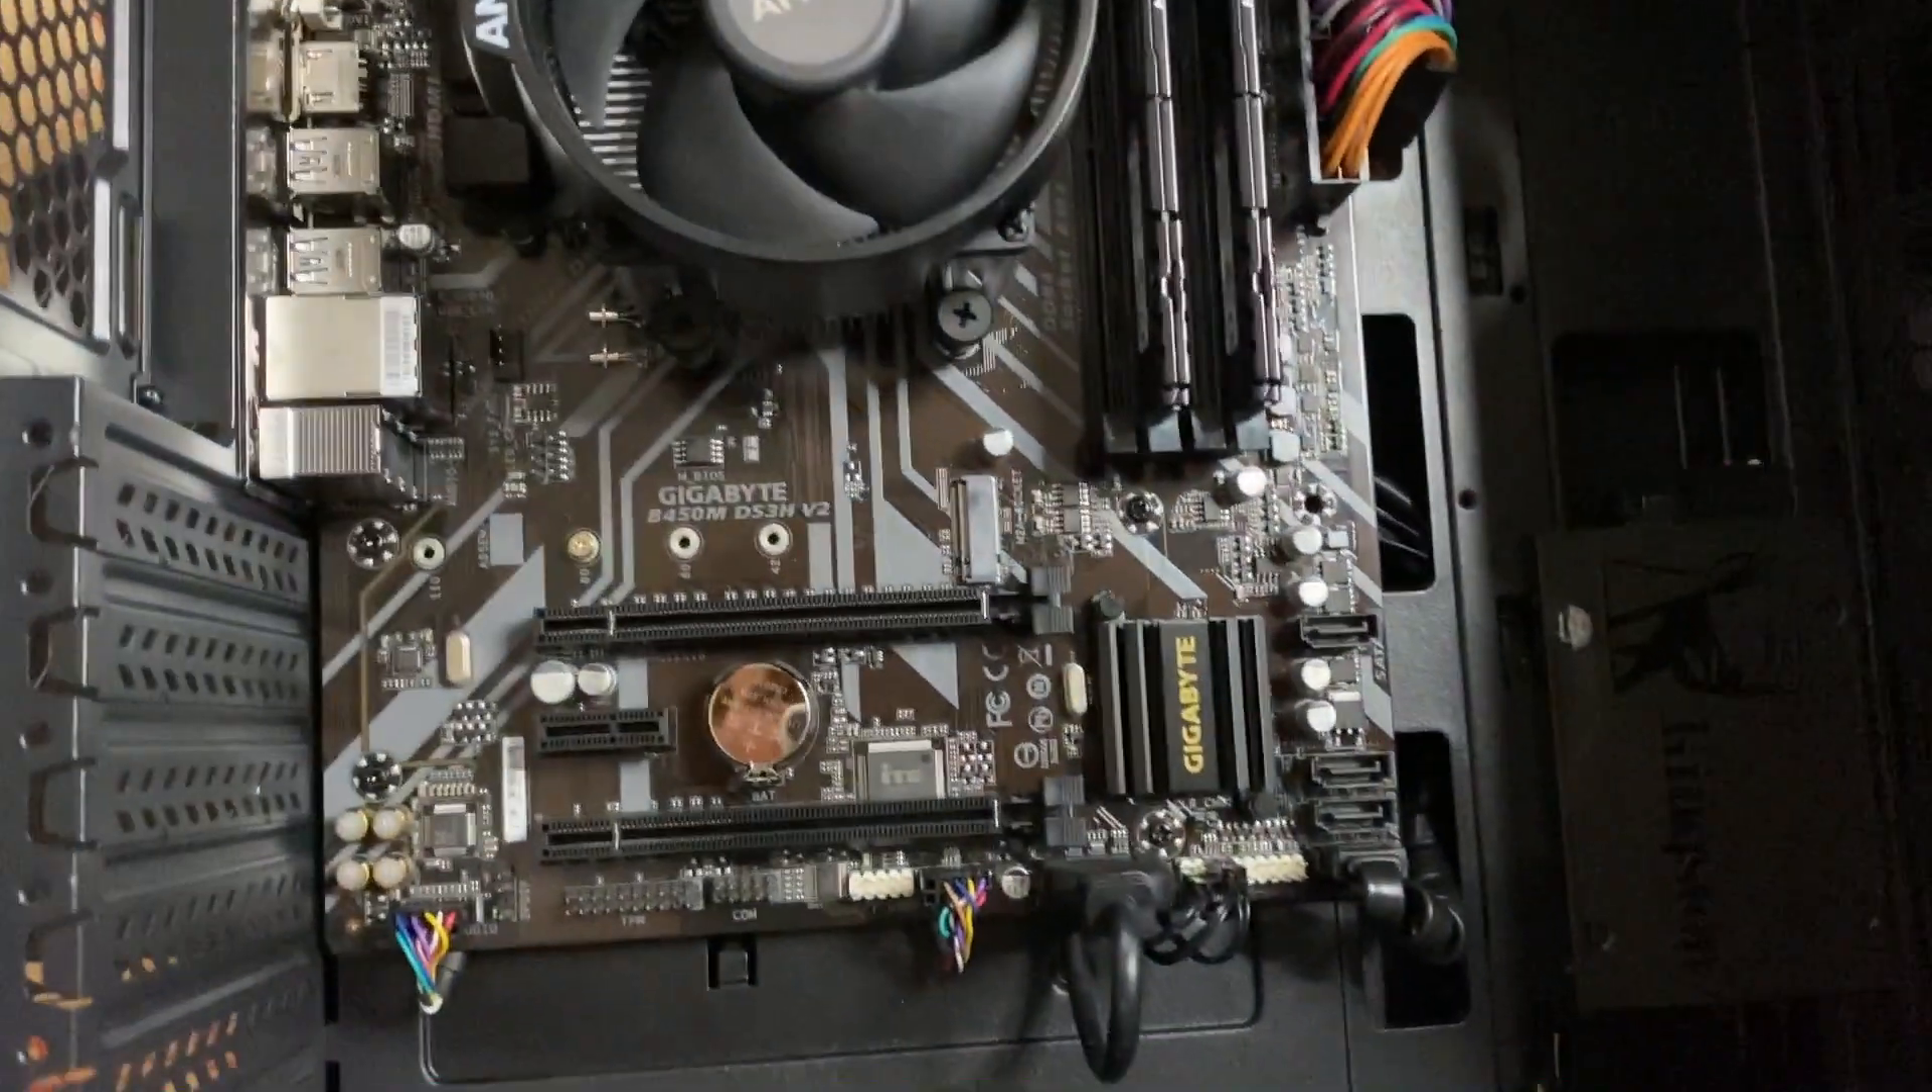No más nos falta agregarle tarjeta gráfica y posiblemente más RAM.